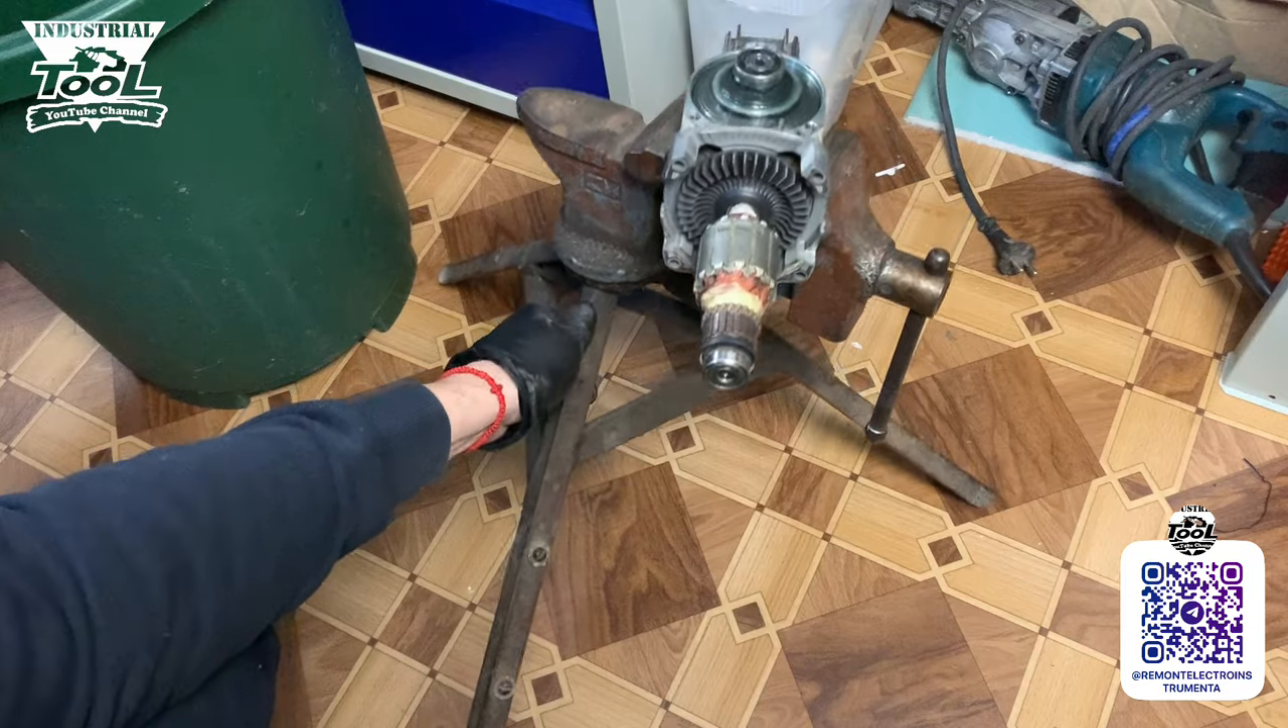У меня тиски так сказать импровизированные пока не закреплены в верстаке.